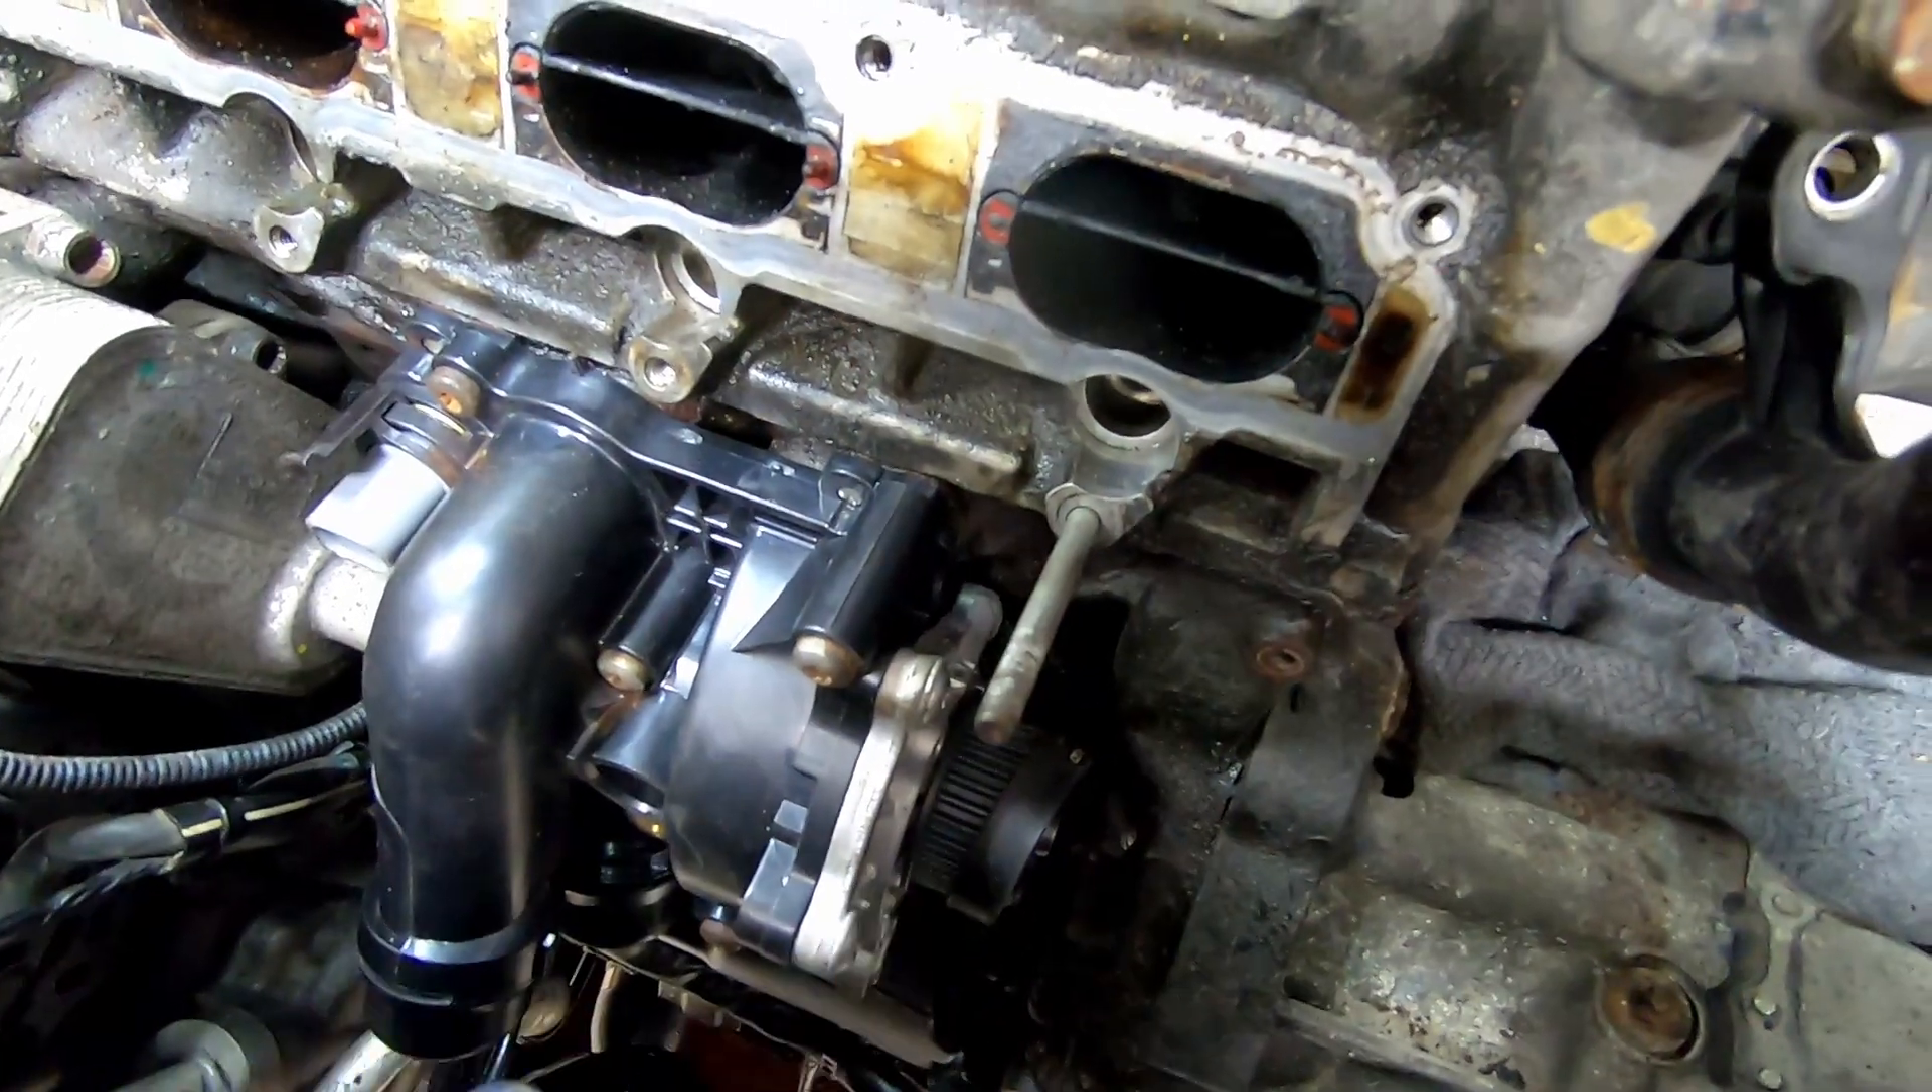Now the pump's in place and as you notice i did not take off the drive pulley for the belt.